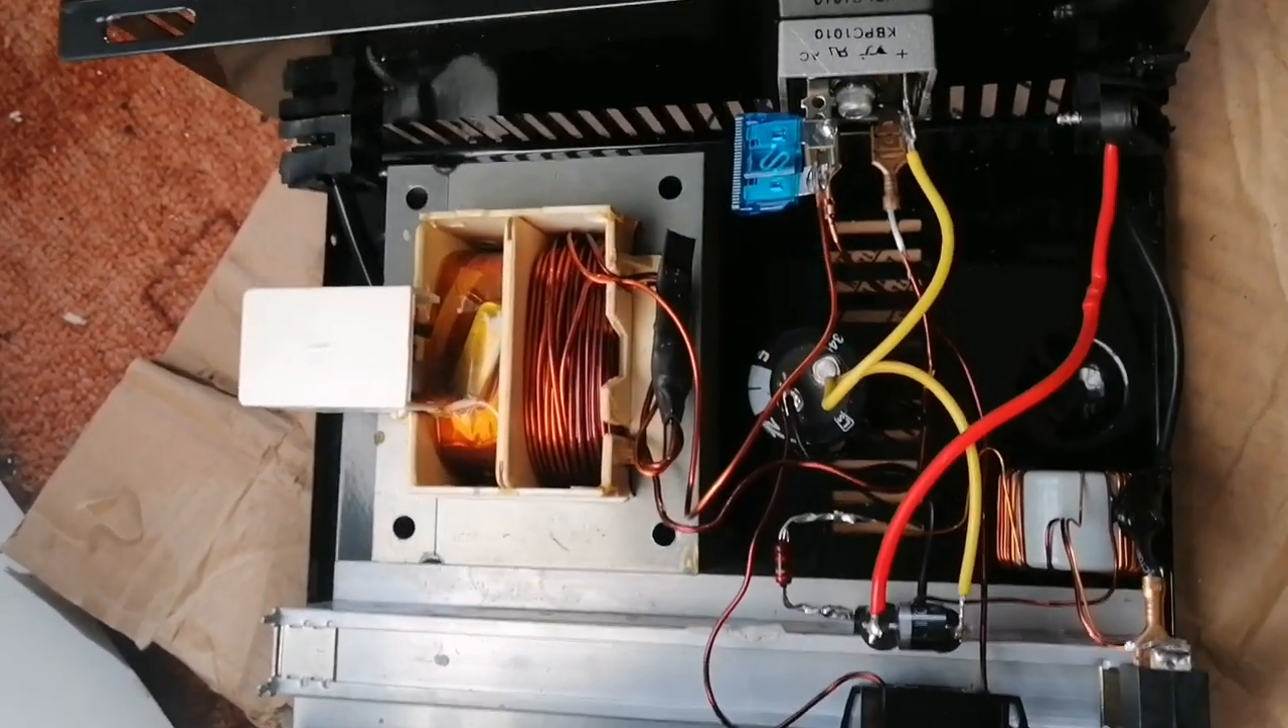So, jetzt ist alles fertig. Der Trafo ist dran.